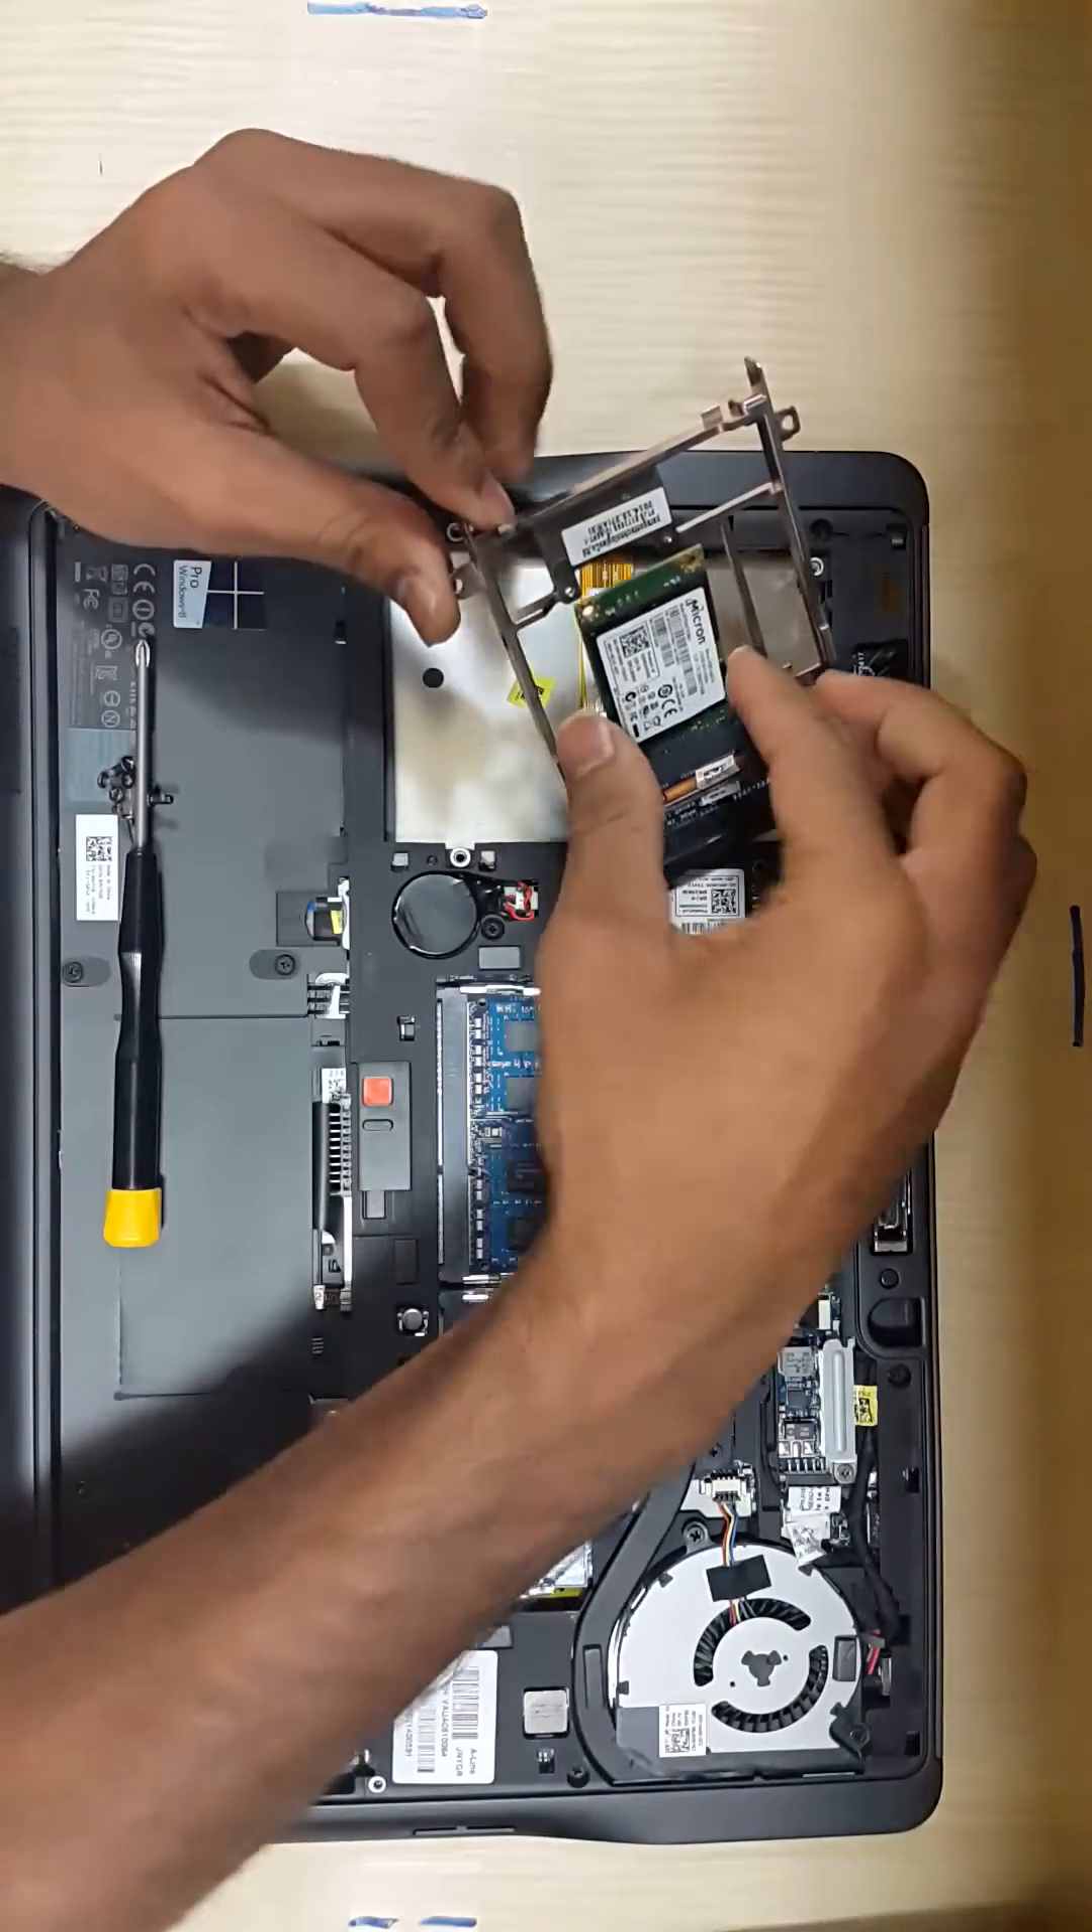As you can see the hard drive came out.